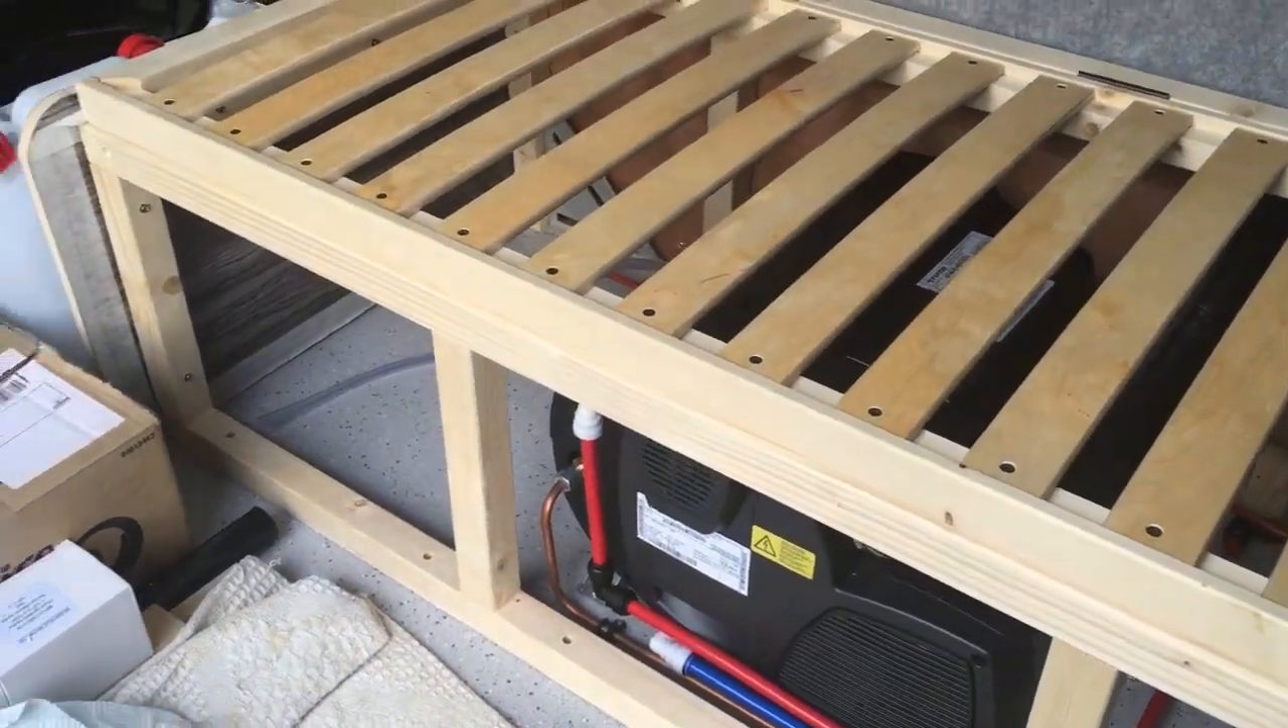All that remains is to clad the bench seat with furniture board.